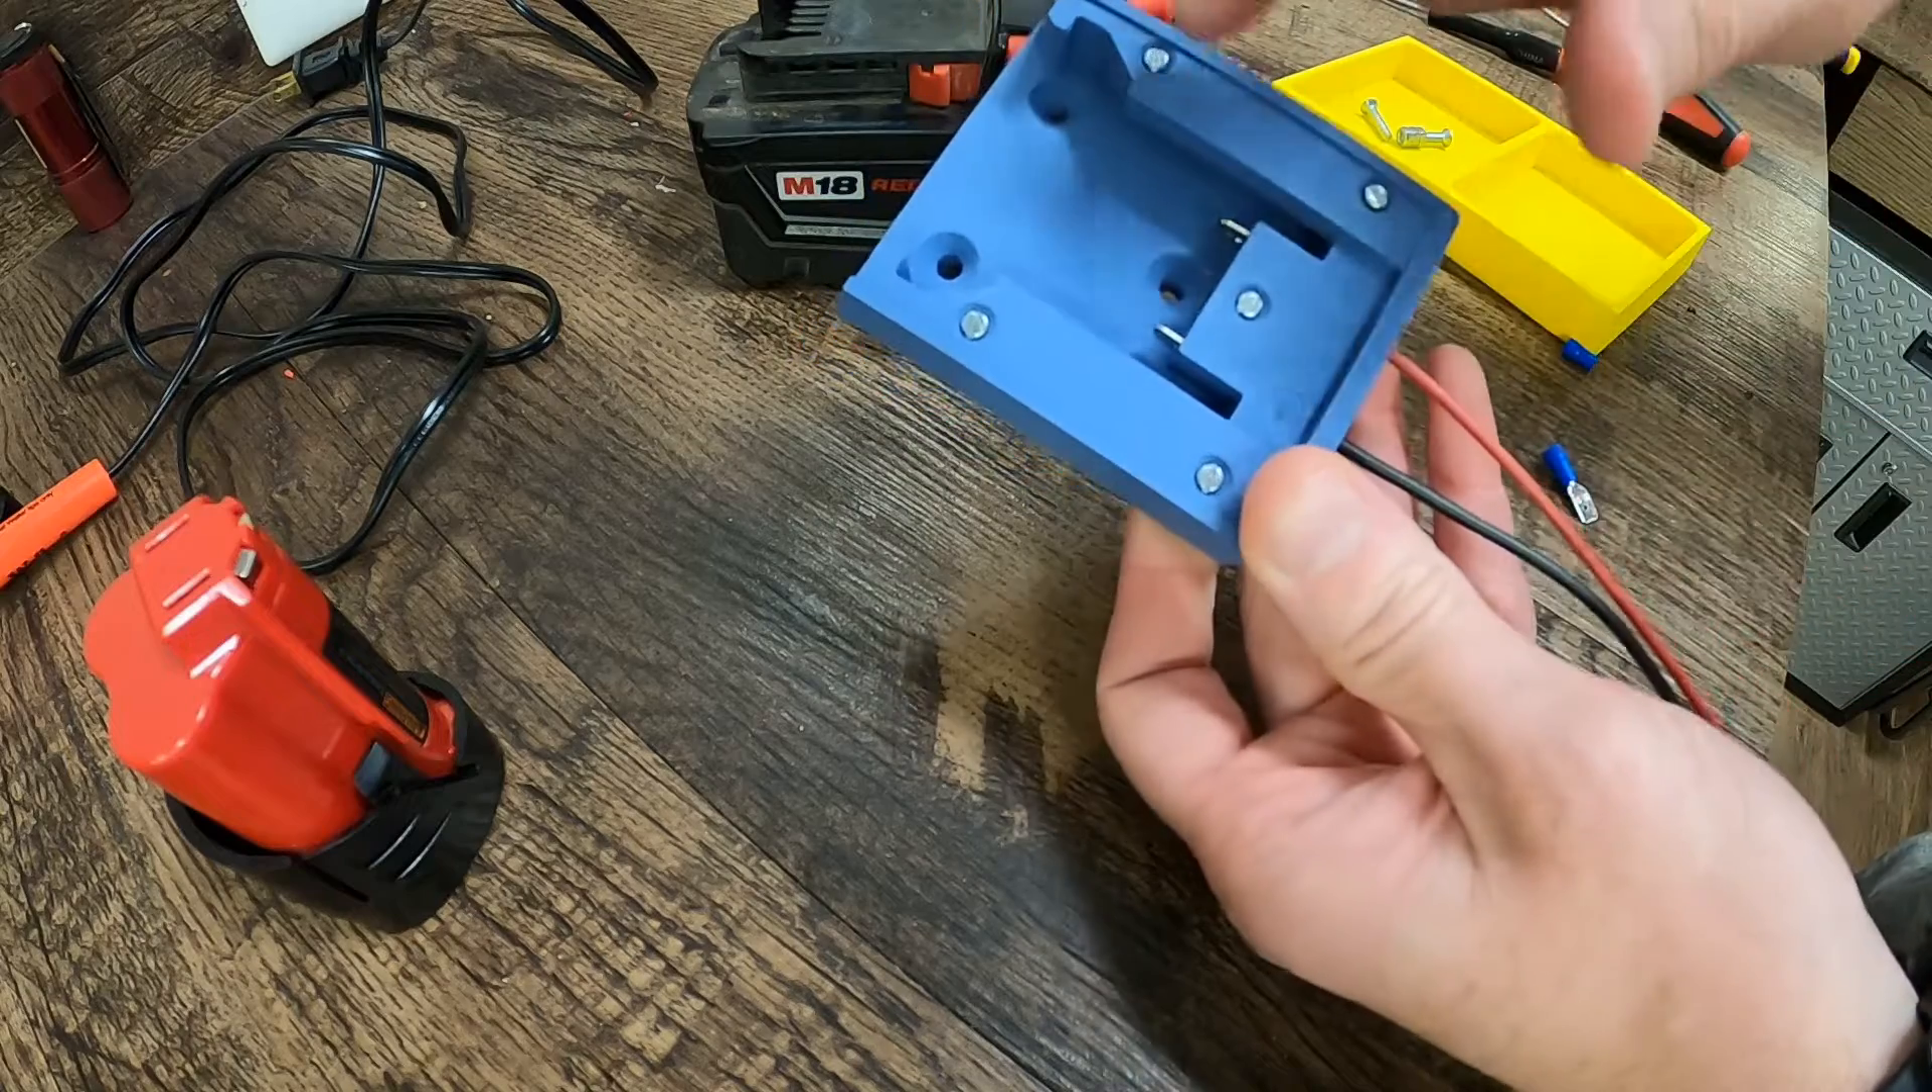So, I've got the 18 volt battery adapter put together.